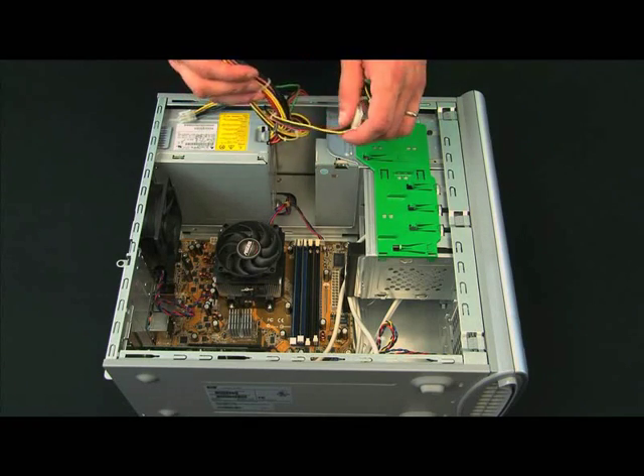The only thing that's really left is going to be to actually connect the various cords to the components that they need to supply power to.